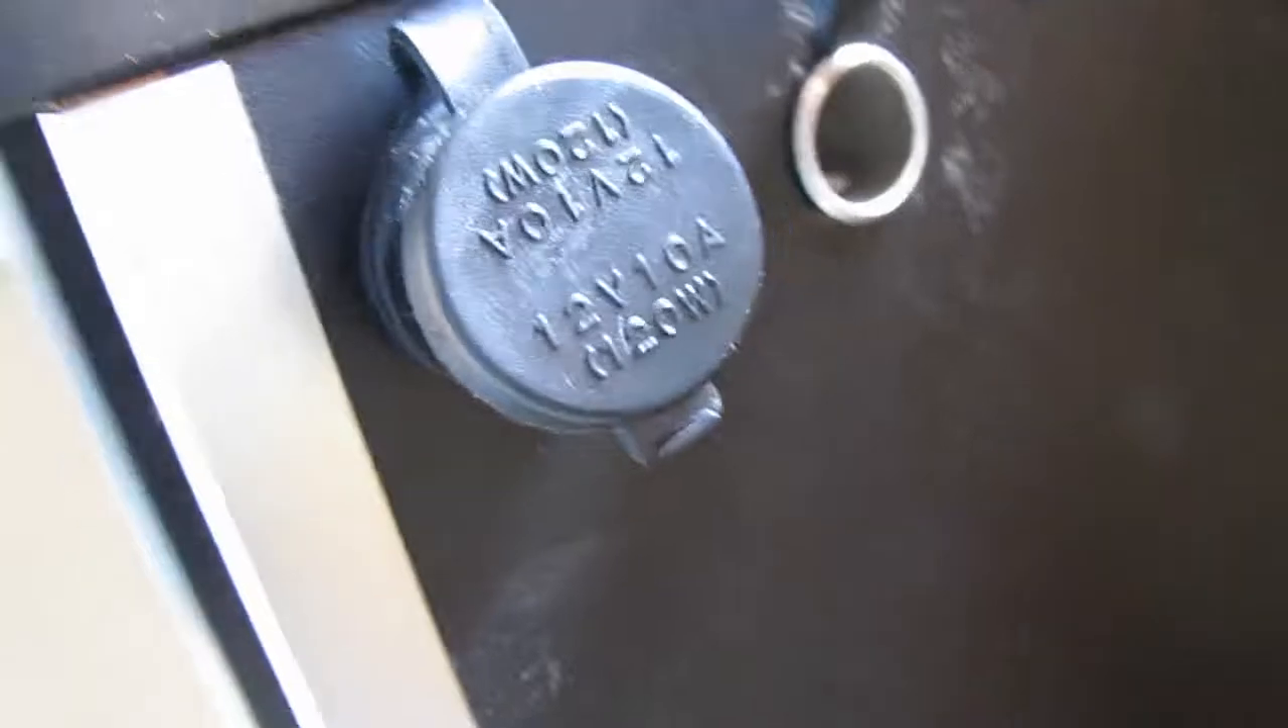And the extra cigarette lighter is on there.